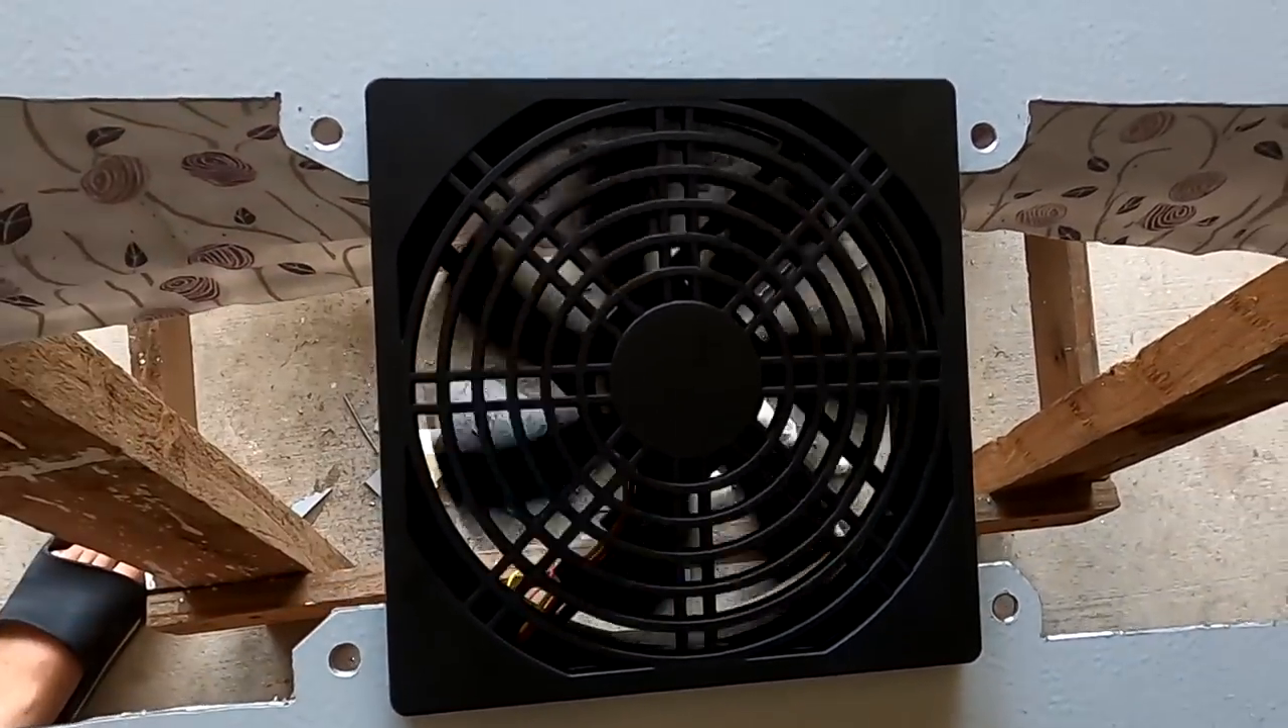All right there we go and then this top cover clicks in and we are done.